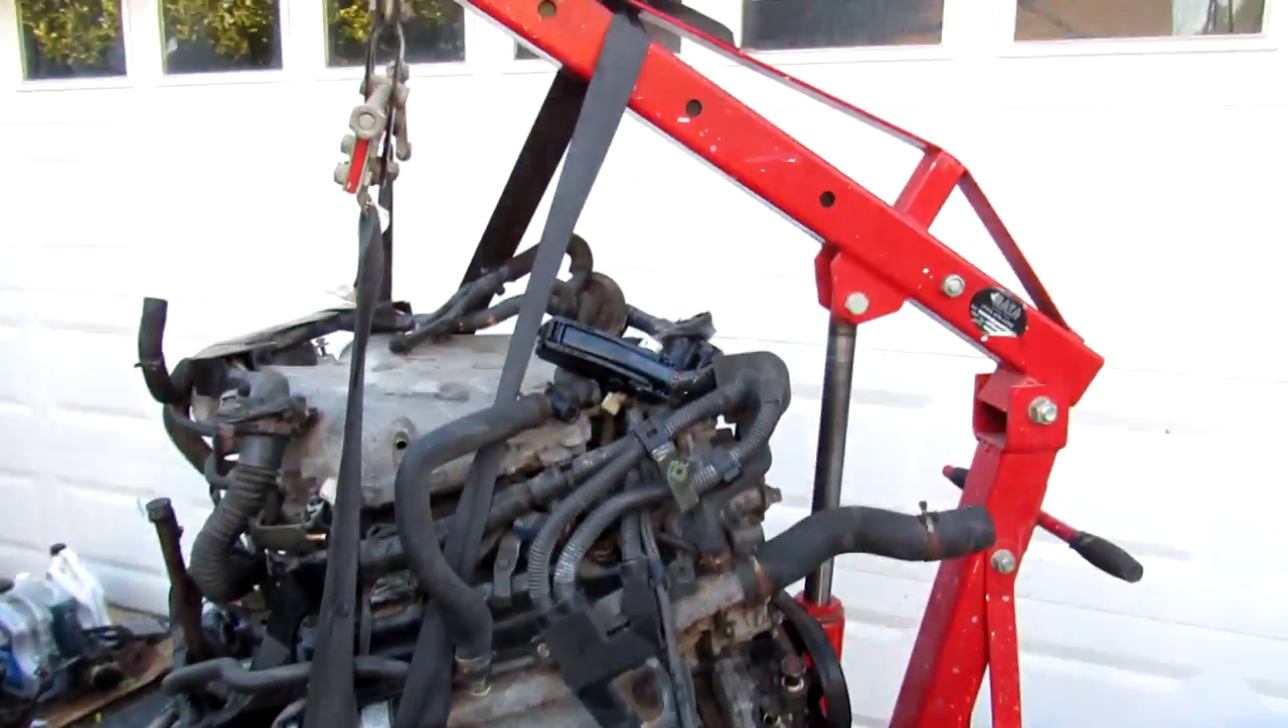So the engine is out on the crane here.